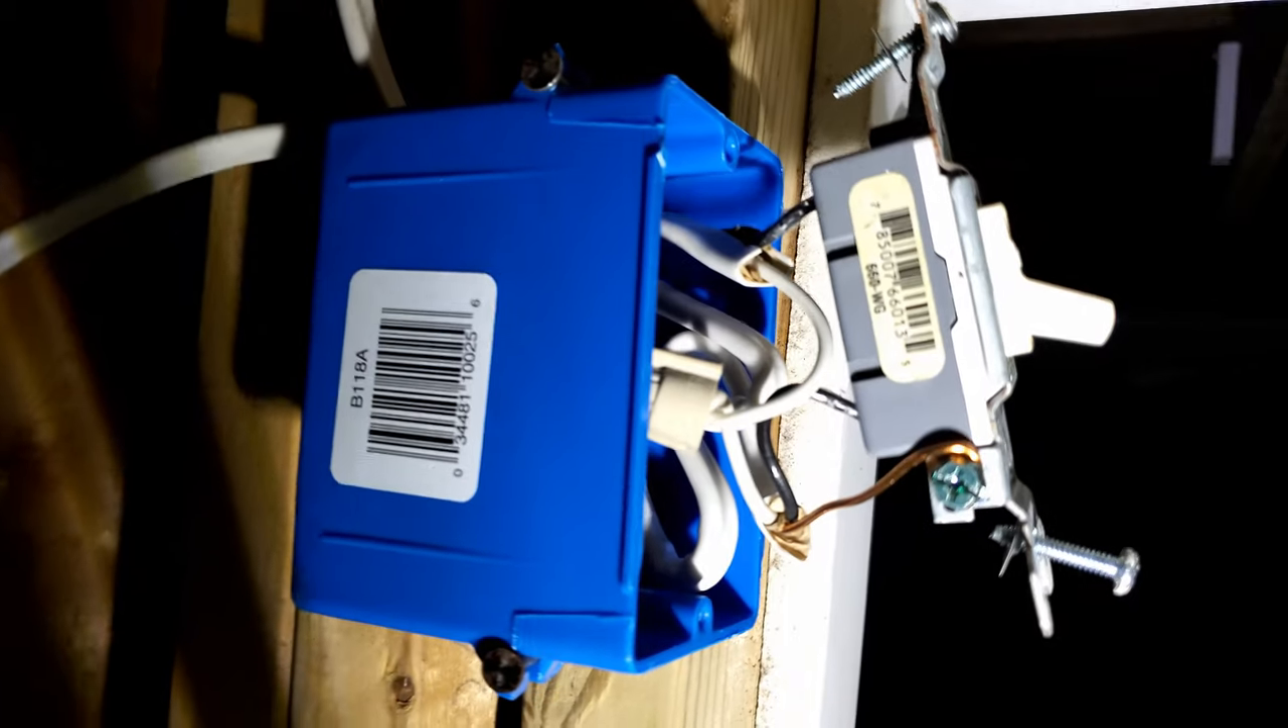I terminated the ground on the switch on the on off switch but I didn't run it through.